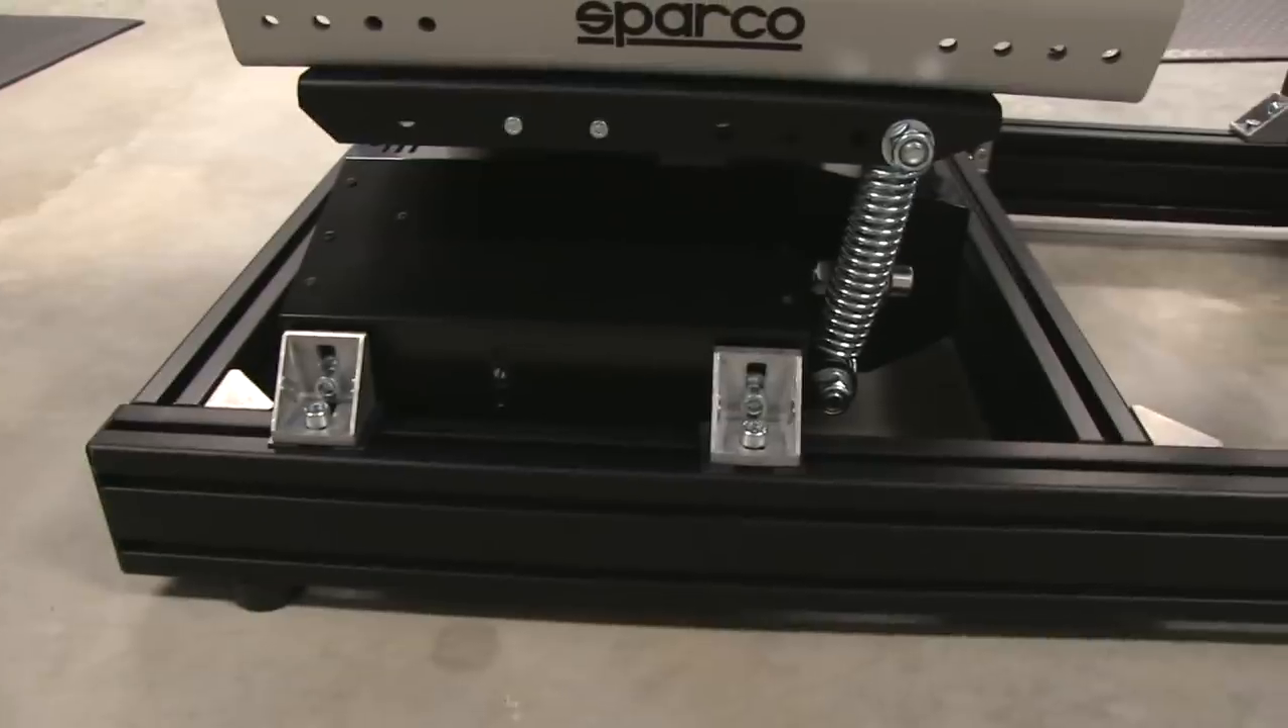All right we've got the platform securely mounted to our Simlabs GT1 Evo rig and it looks like these two corner brackets on each side are going to do the job.